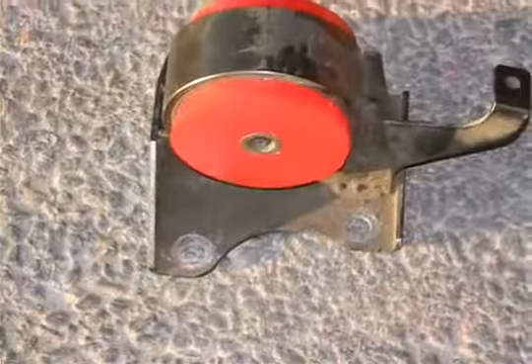Here's the completed front motor mount with the insert in place.